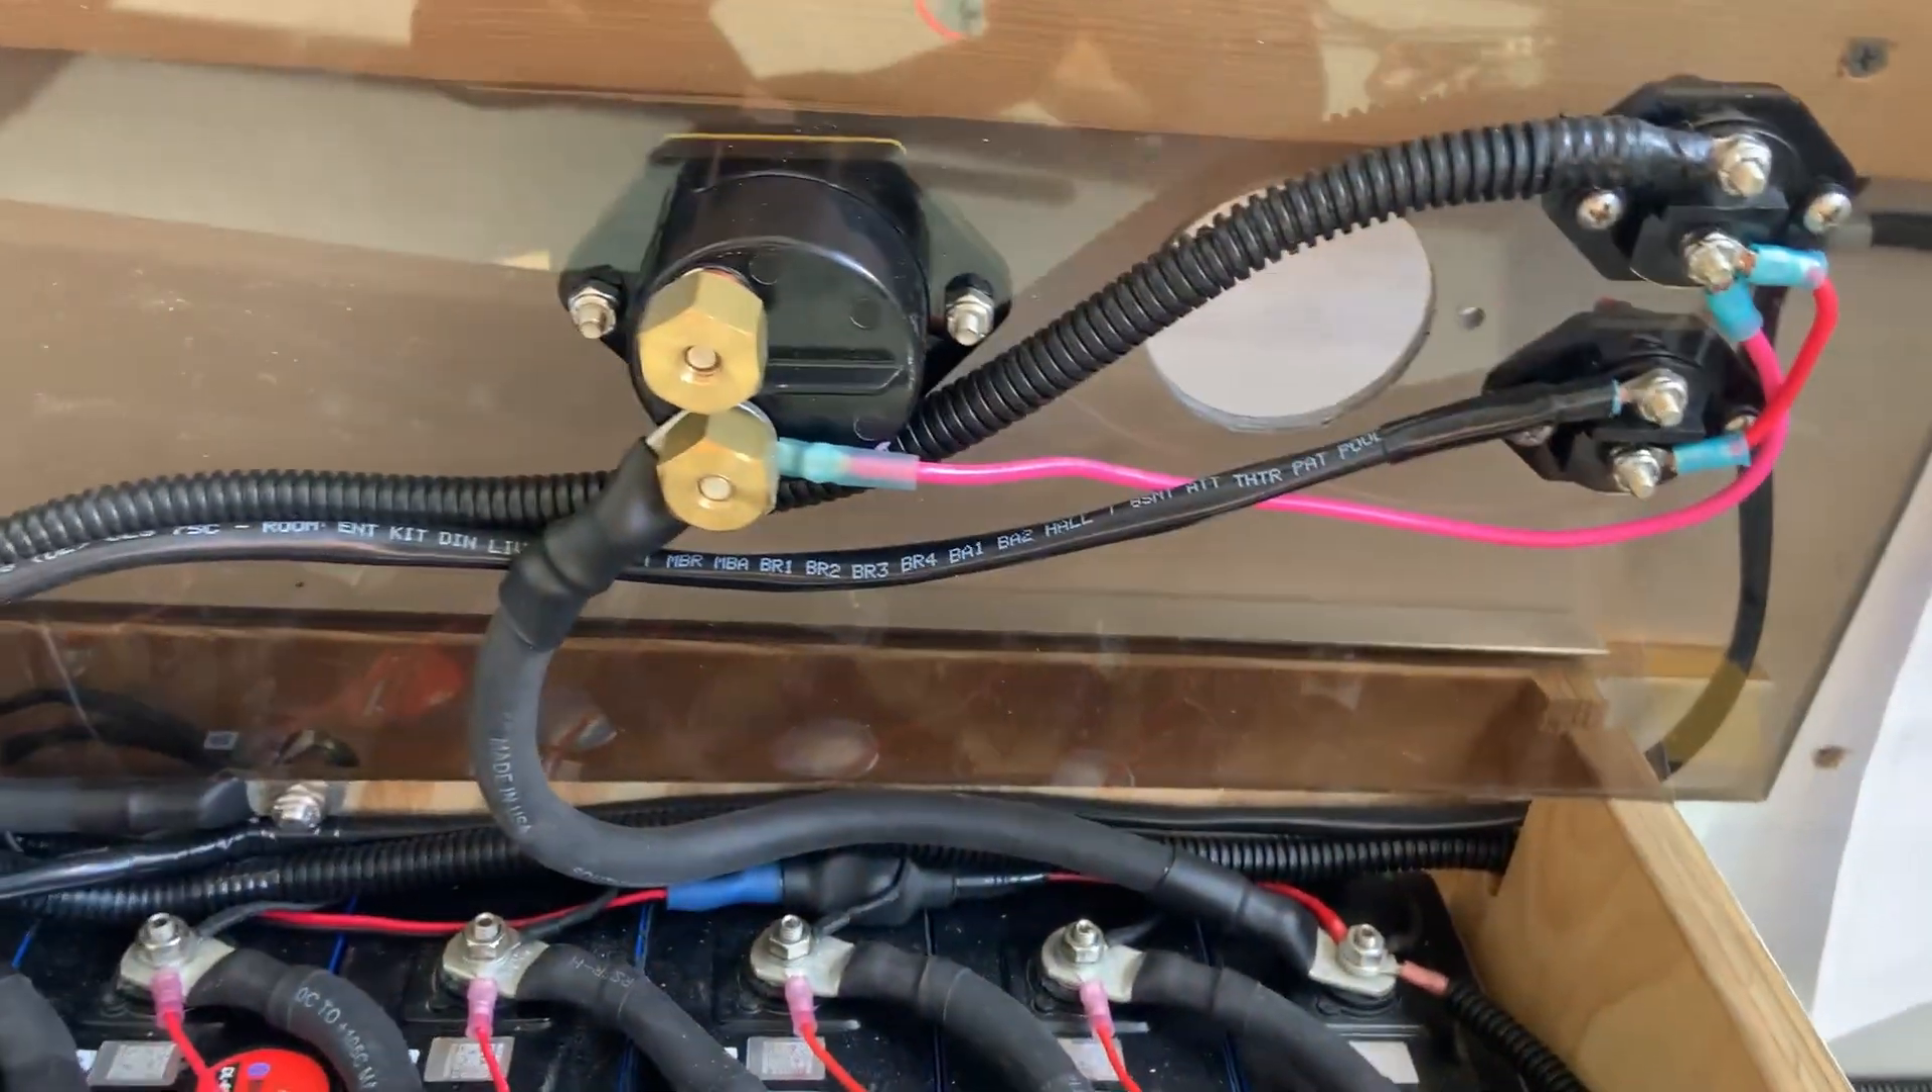Uh, we're still missing one circuit breaker to fill in that hole. That's right there.